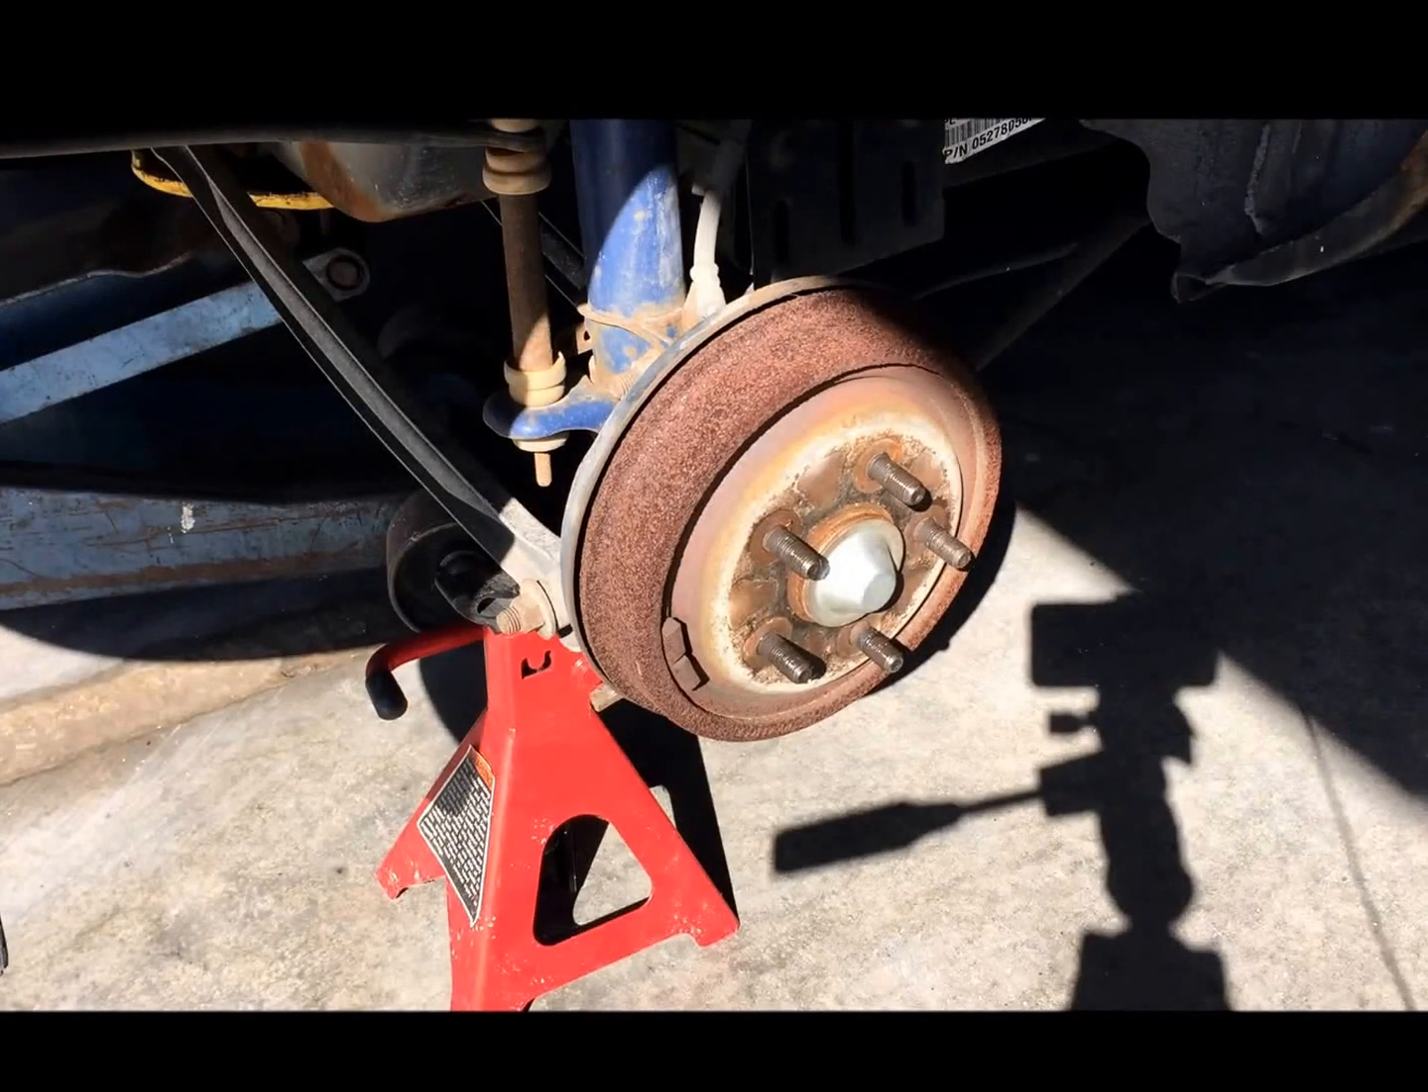Okay, we have the tire and wheel pulled off.